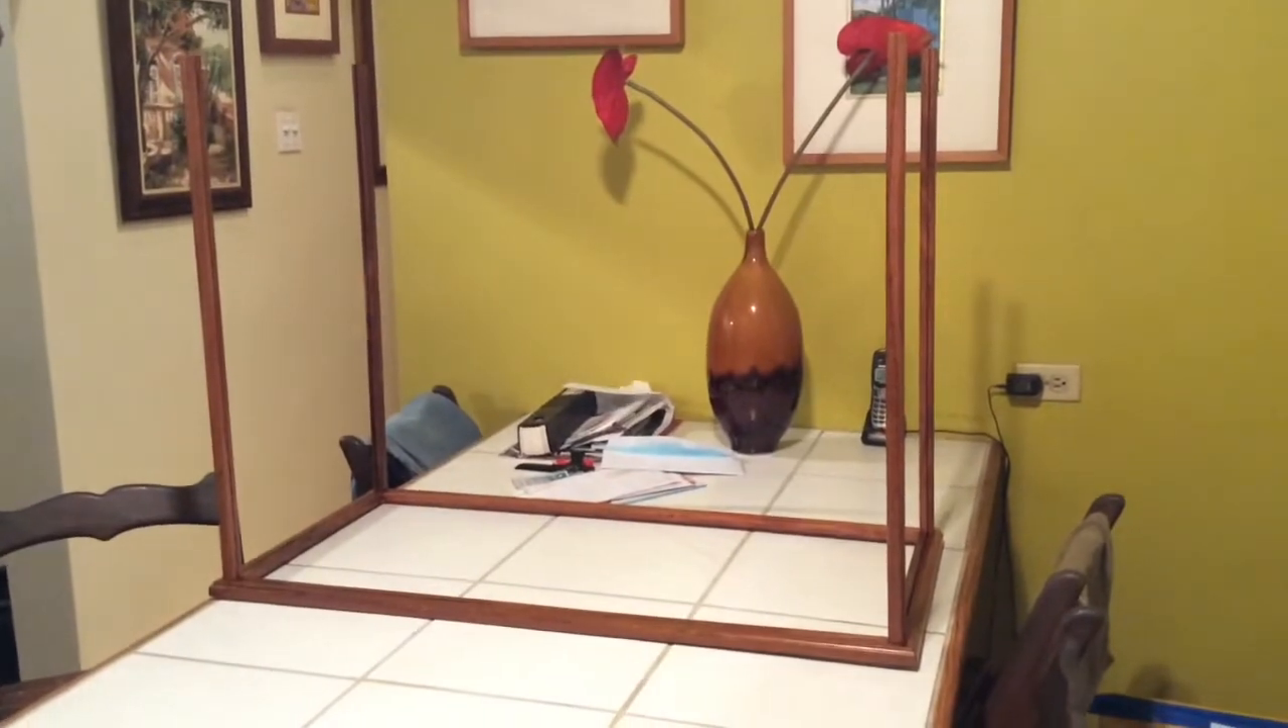So we've bolted in a four post and right now it looks pretty good.